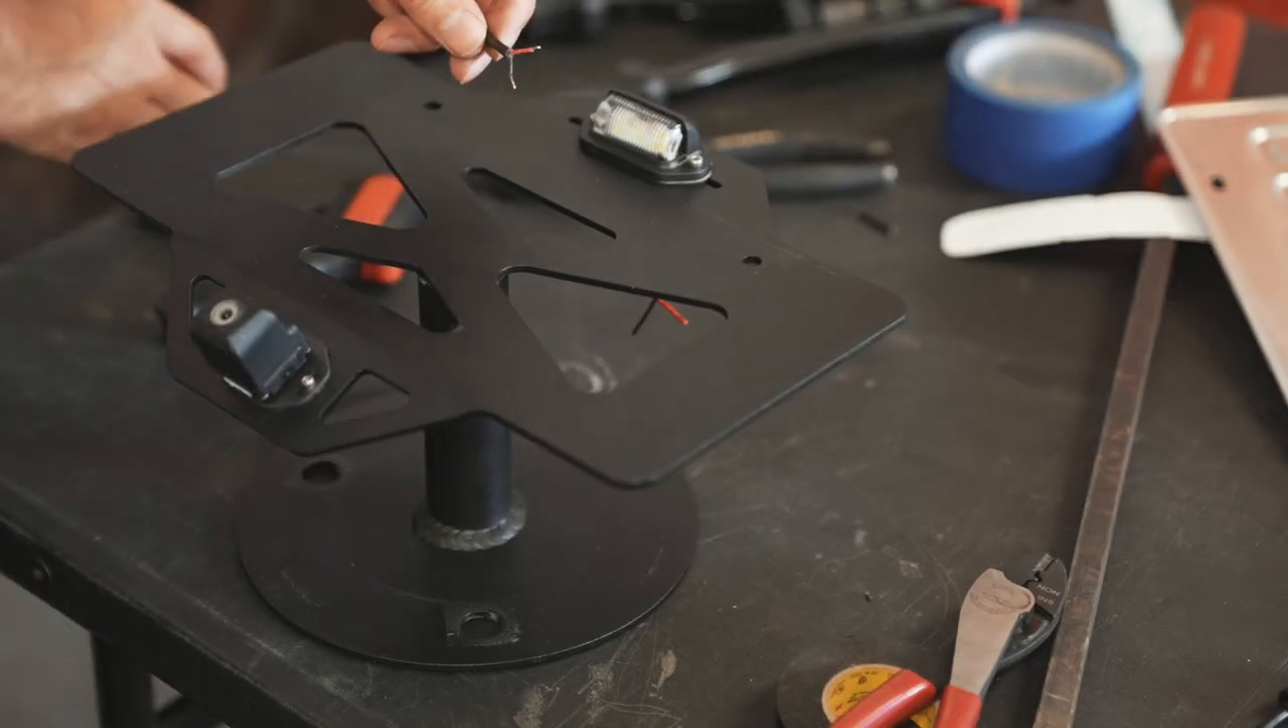So the only ones we need to finish connecting up is going to be the license plate light.